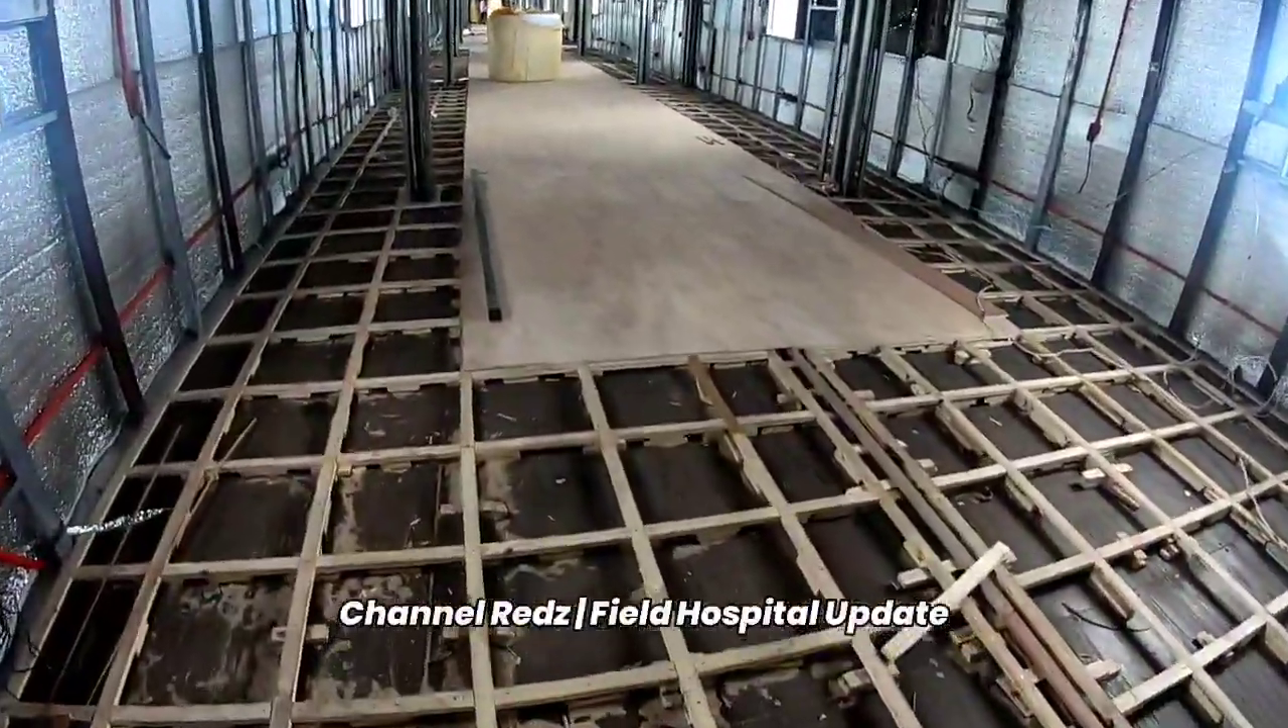Ayan po nakalagay na po ito mga flooring ay yung plywood ito yung flooring.